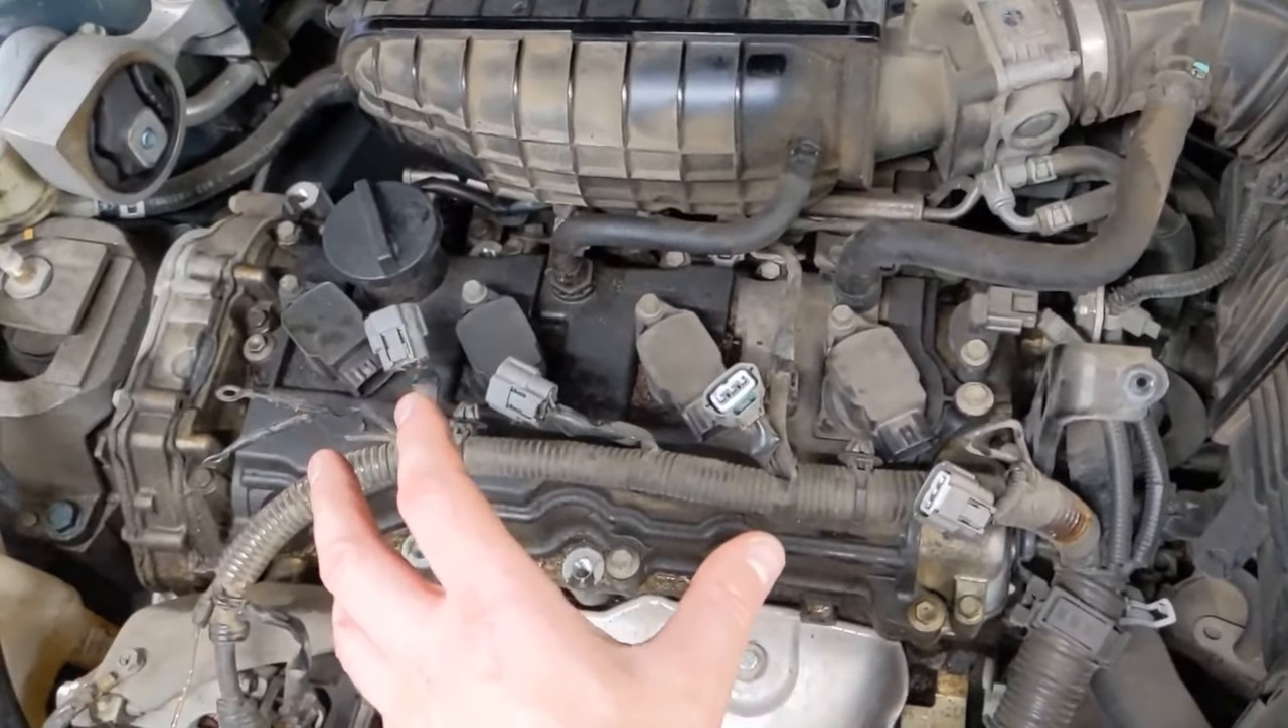All we have left are the ignition coils to pull off The two hoses and then a series of 10 millimeter bolts around it and it should pop off.